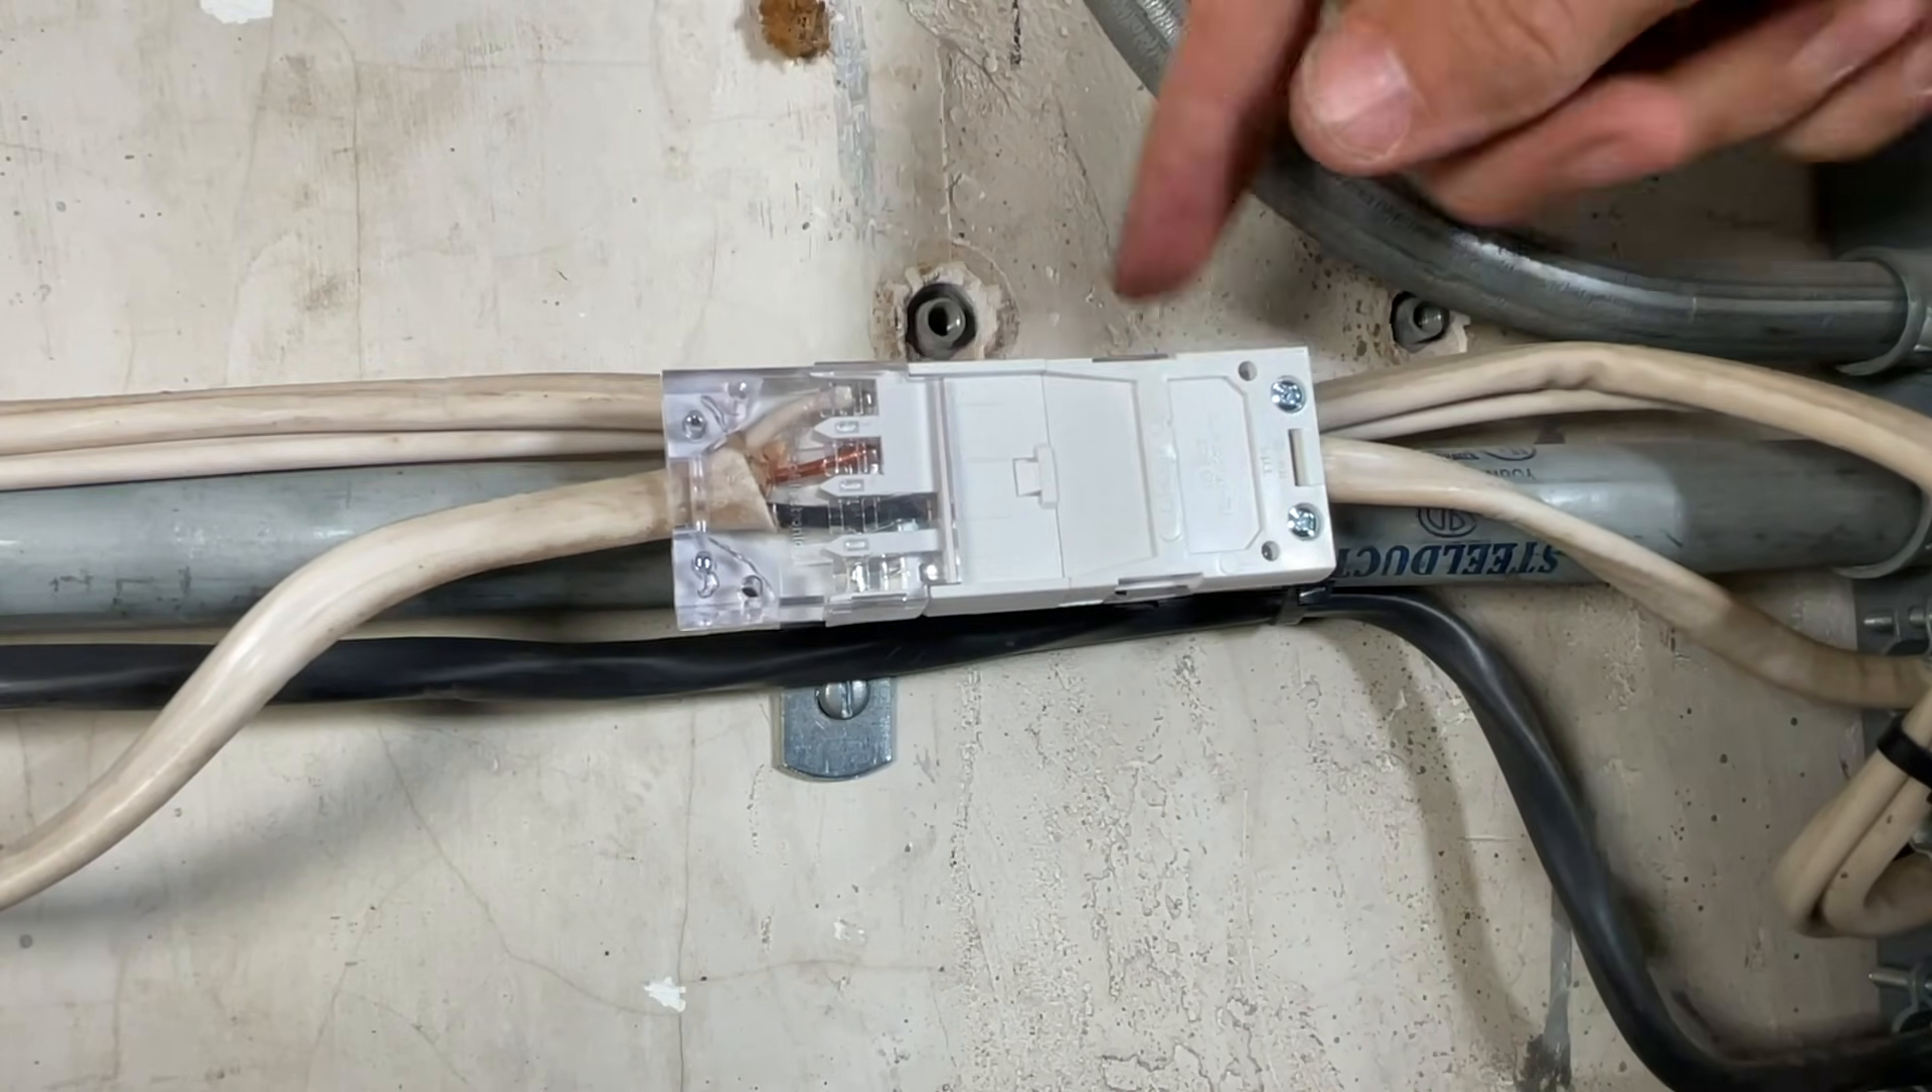And you can see now we have solid Romex, solid Romex, everything contained within the splice. So we have no exposed wires.